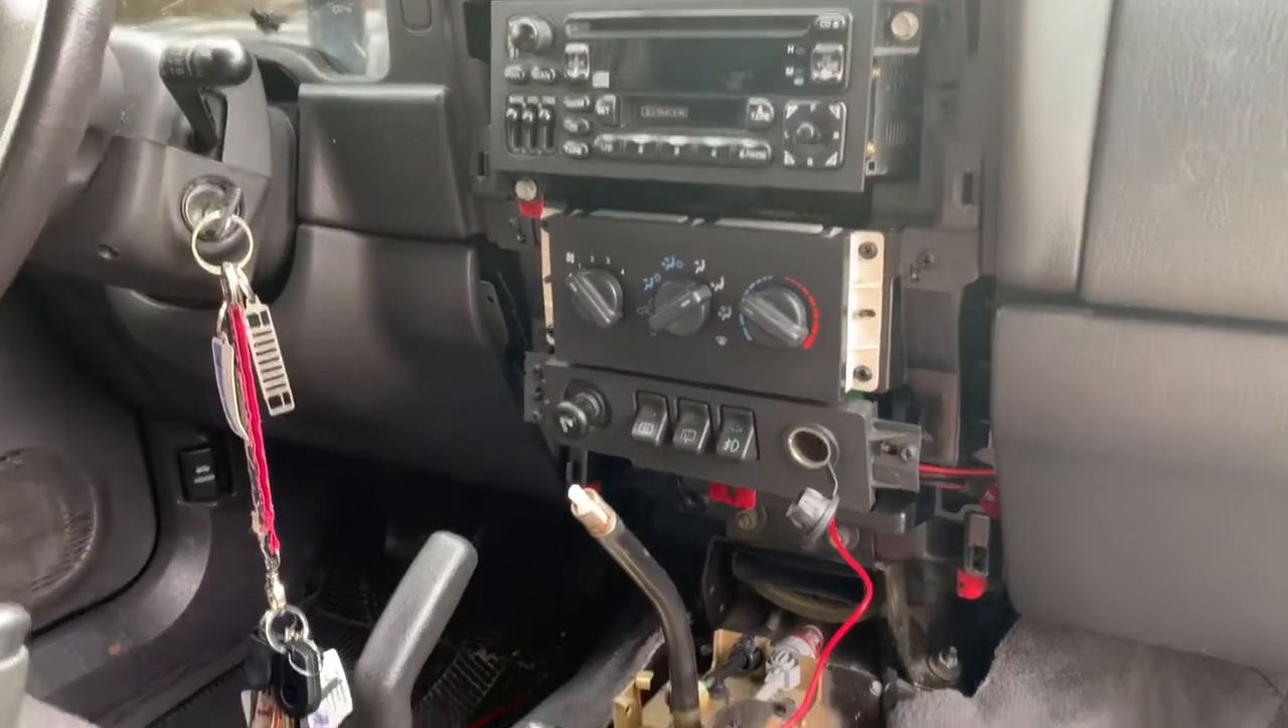You'll see that I removed the, uh, radio bezel.